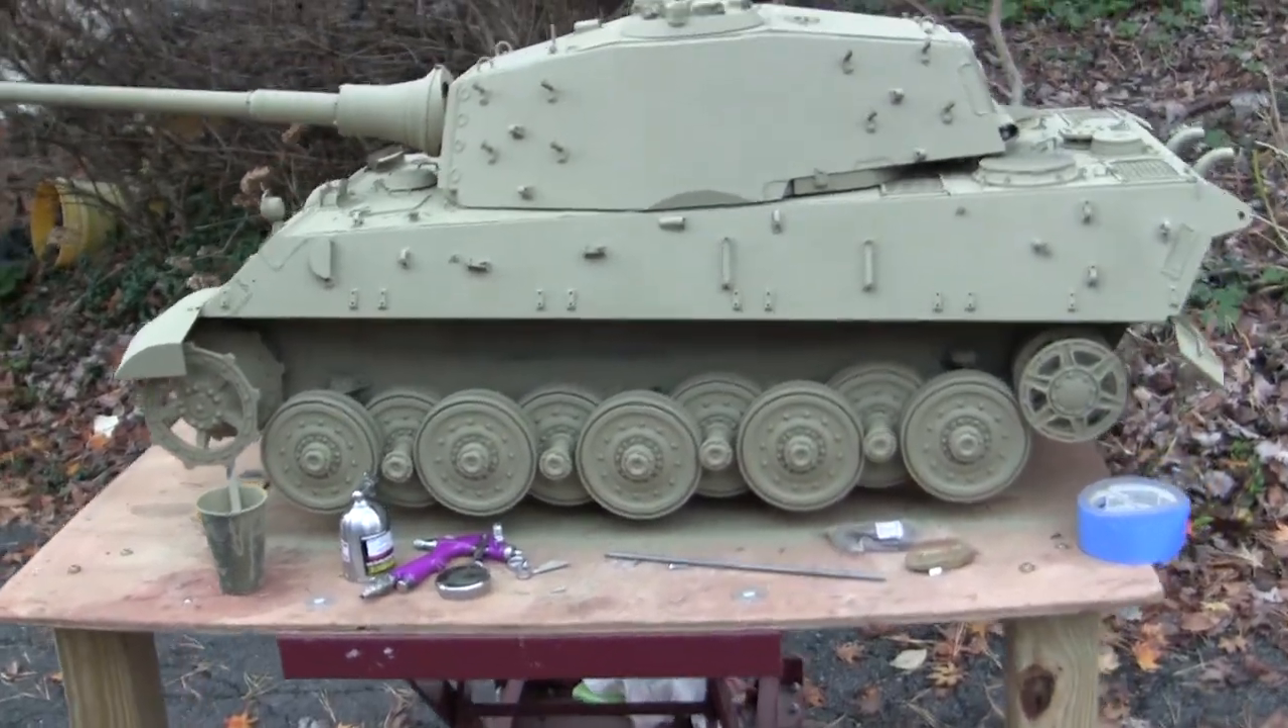I was able to plop the turret into place.